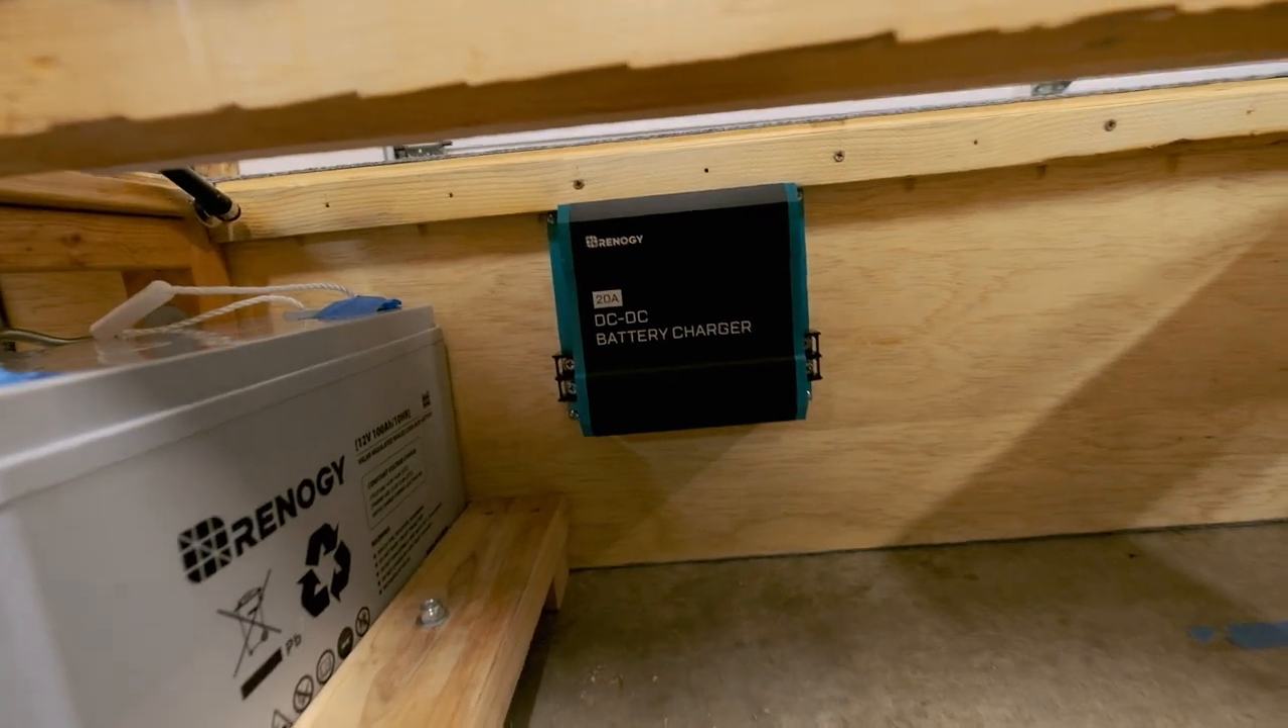And then I went ahead and installed the DC -DC charger here as well.